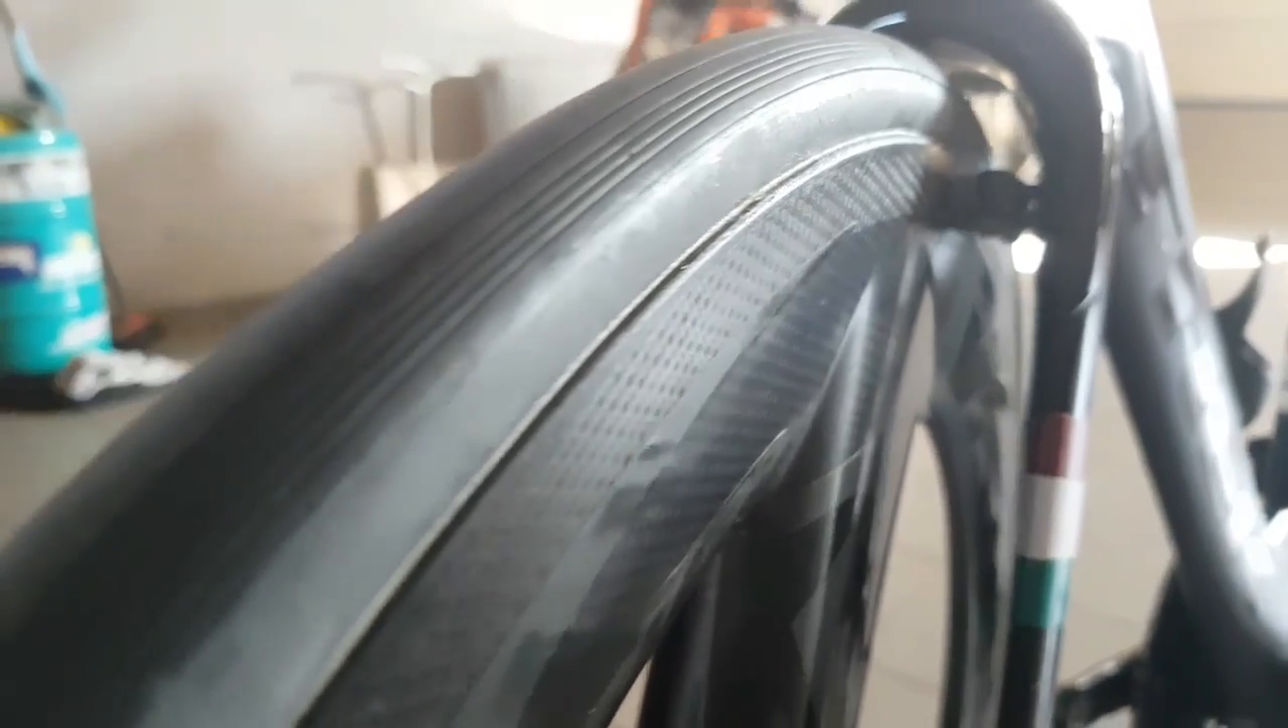And as a bonus the tire fits extremely flush with the rim as you can see super nice transition right there.